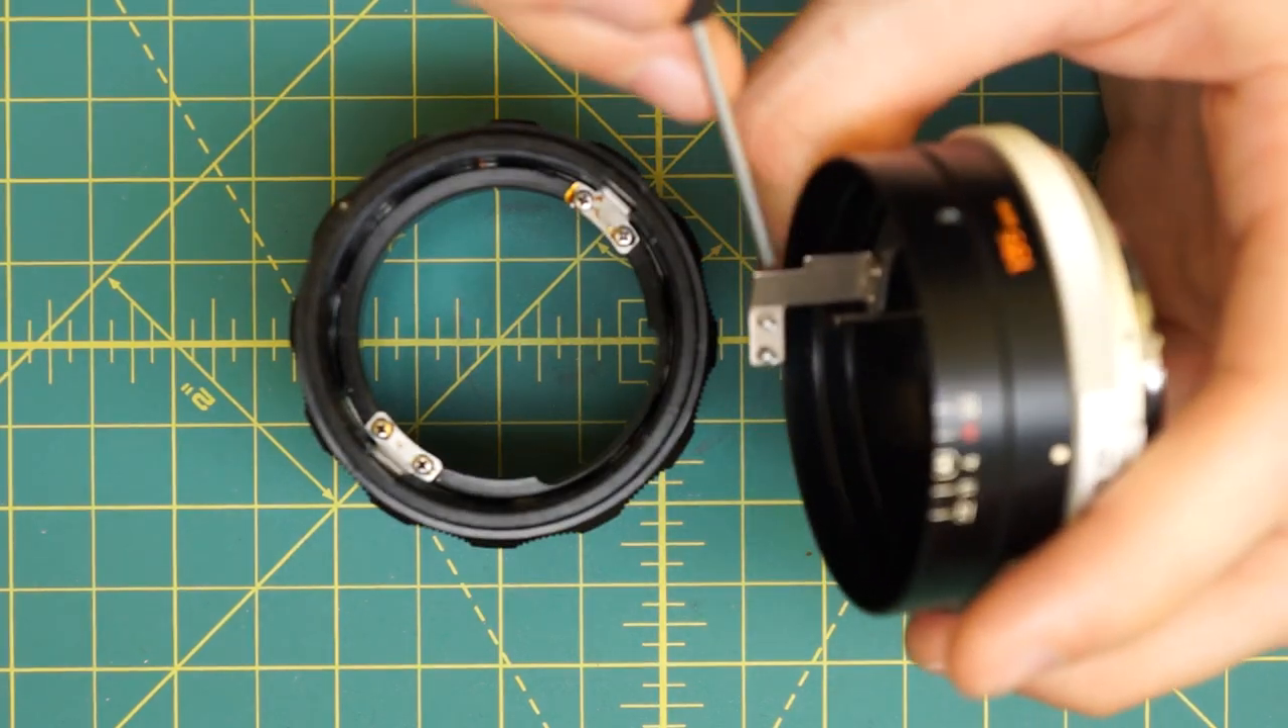Um, but there's also this, you can see the metal bar kind of protrudes out of this back section over here.